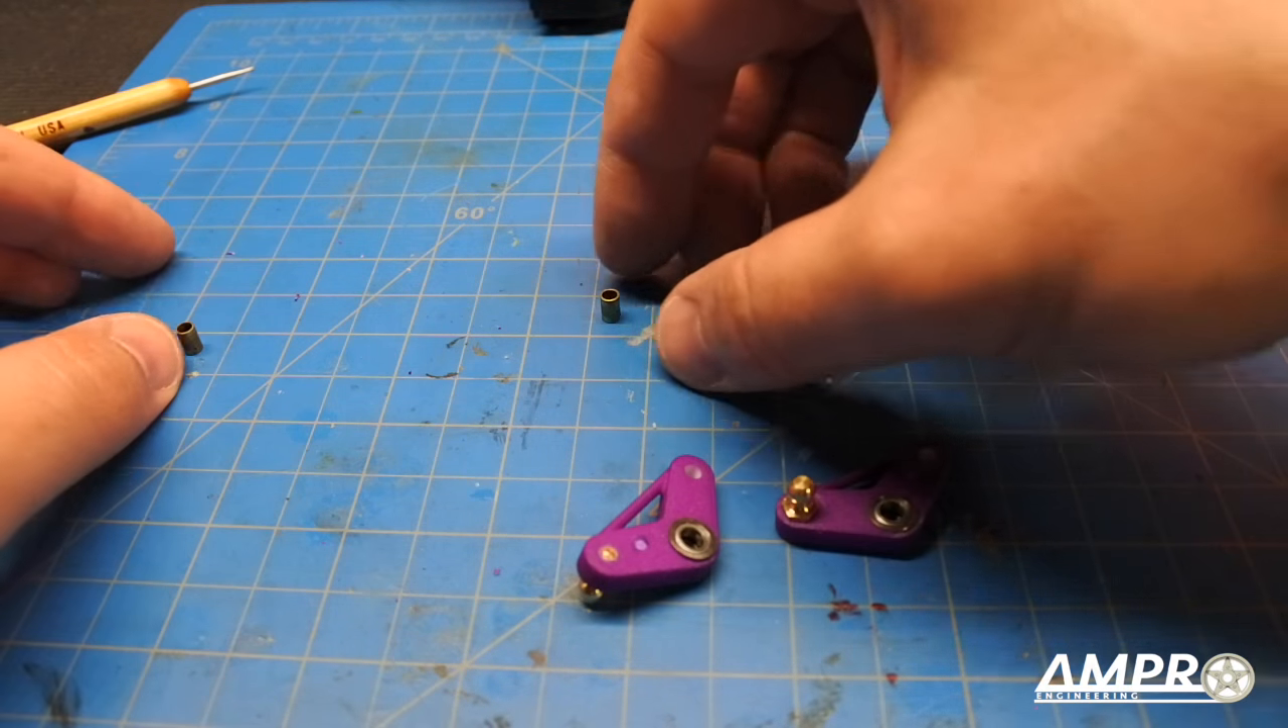Now that our bearings are installed on both cantilever arms we're going to focus on these little brass tubes.